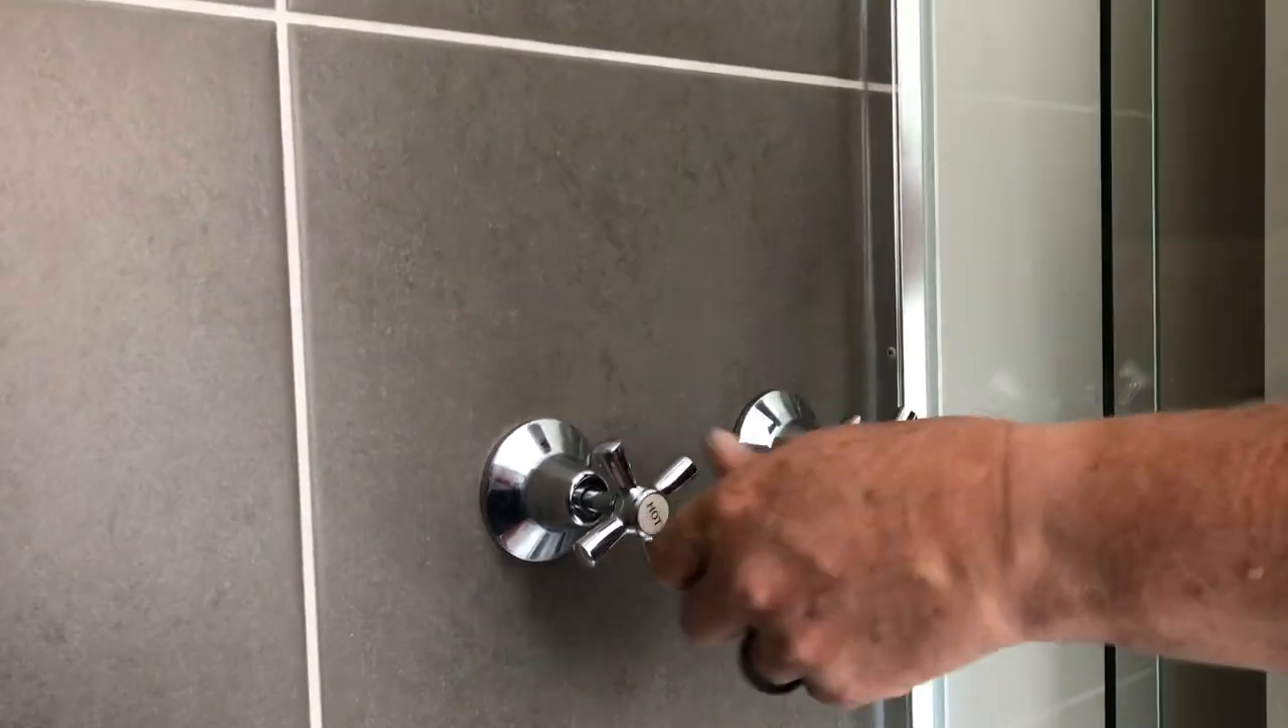We close the taps now that they're all done up and assembled.